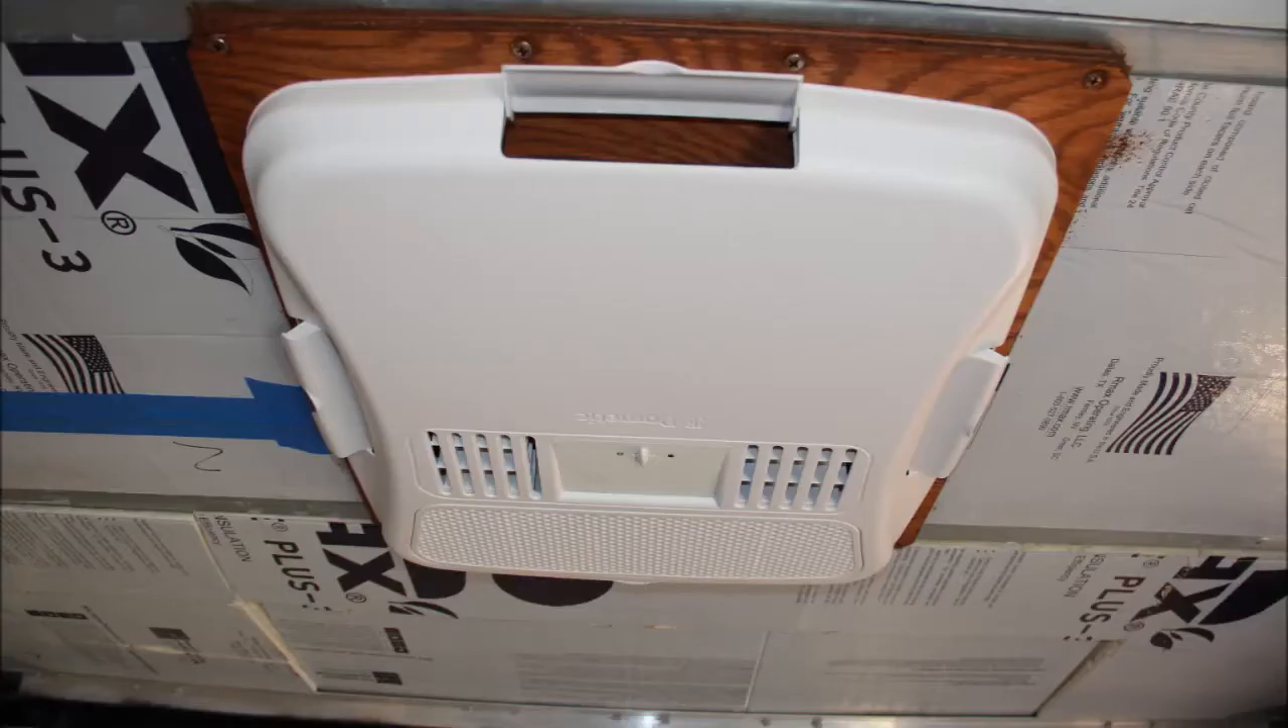And then when you get the cowling installed and screw it in place, this is what it looks like for a finished product.